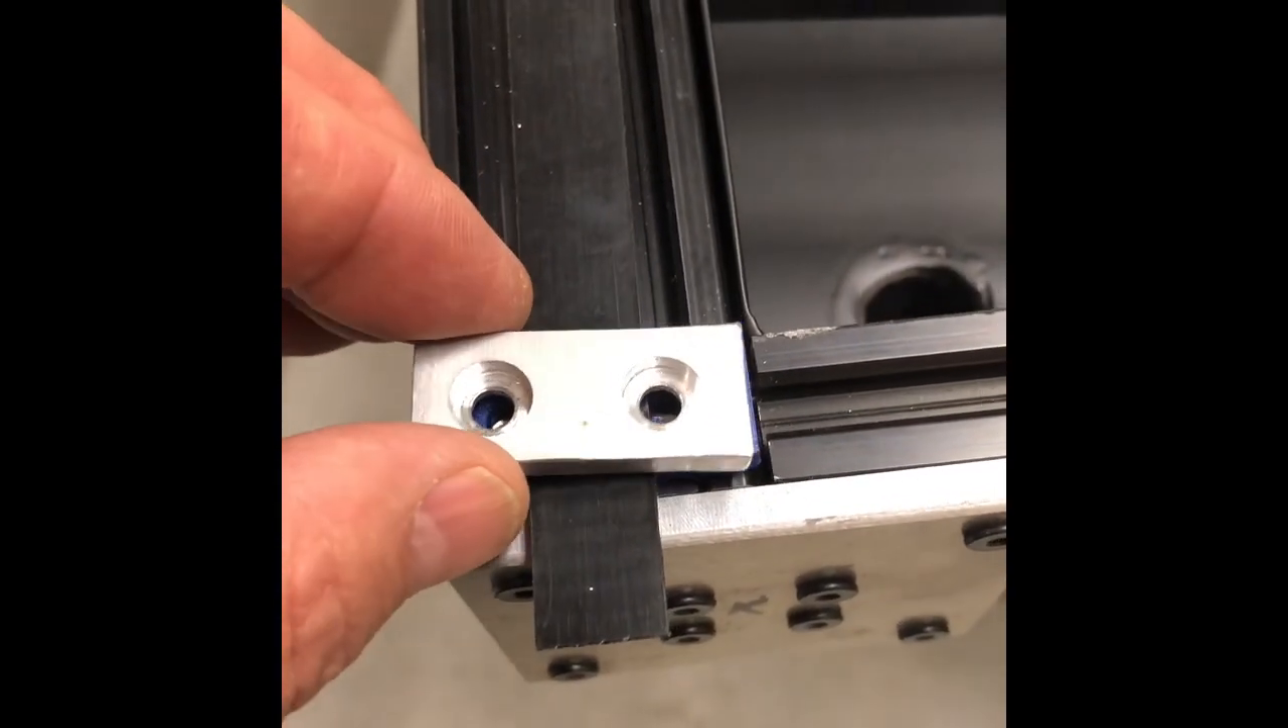Okay, so we got the two screws out.